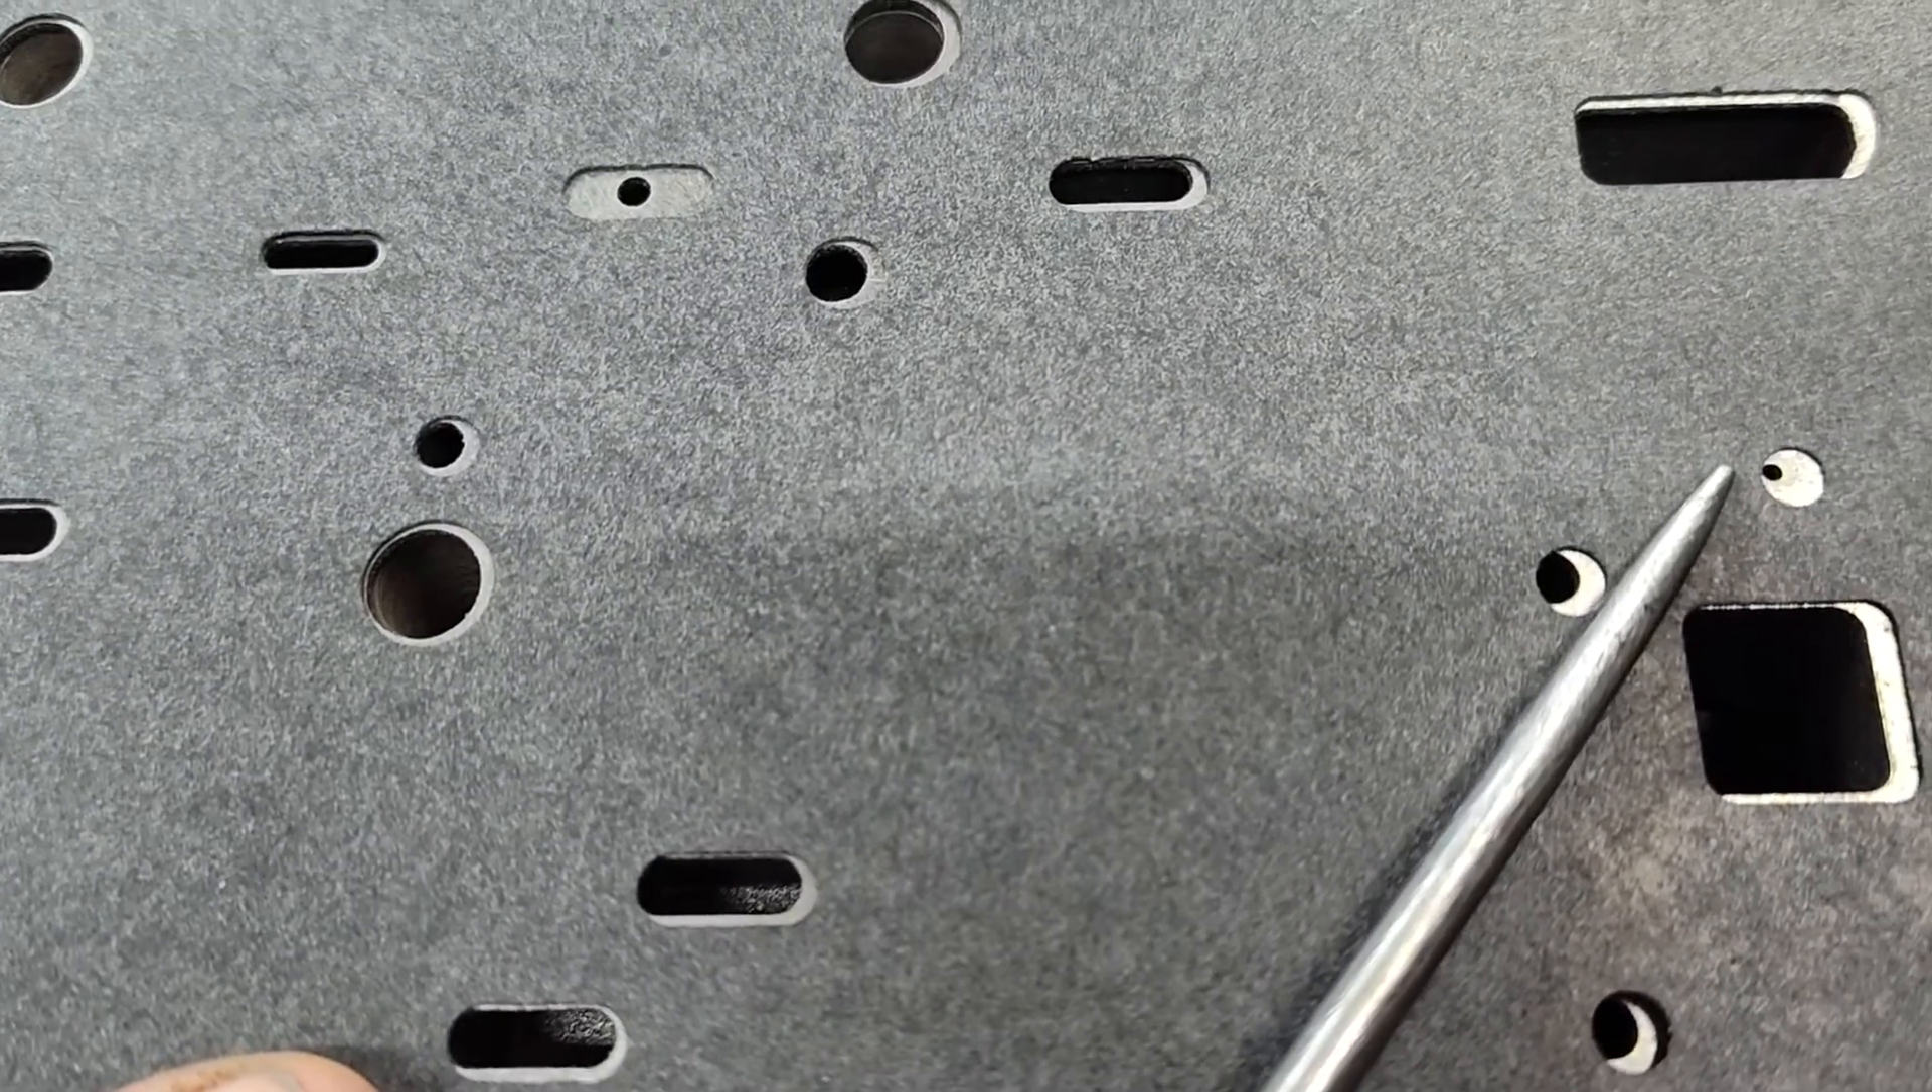So you never really know sometimes, but, uh, anyways, that's not really my point, but see this little hole and see how close it is to the edge of that hole in the gasket. It doesn't line up very good.